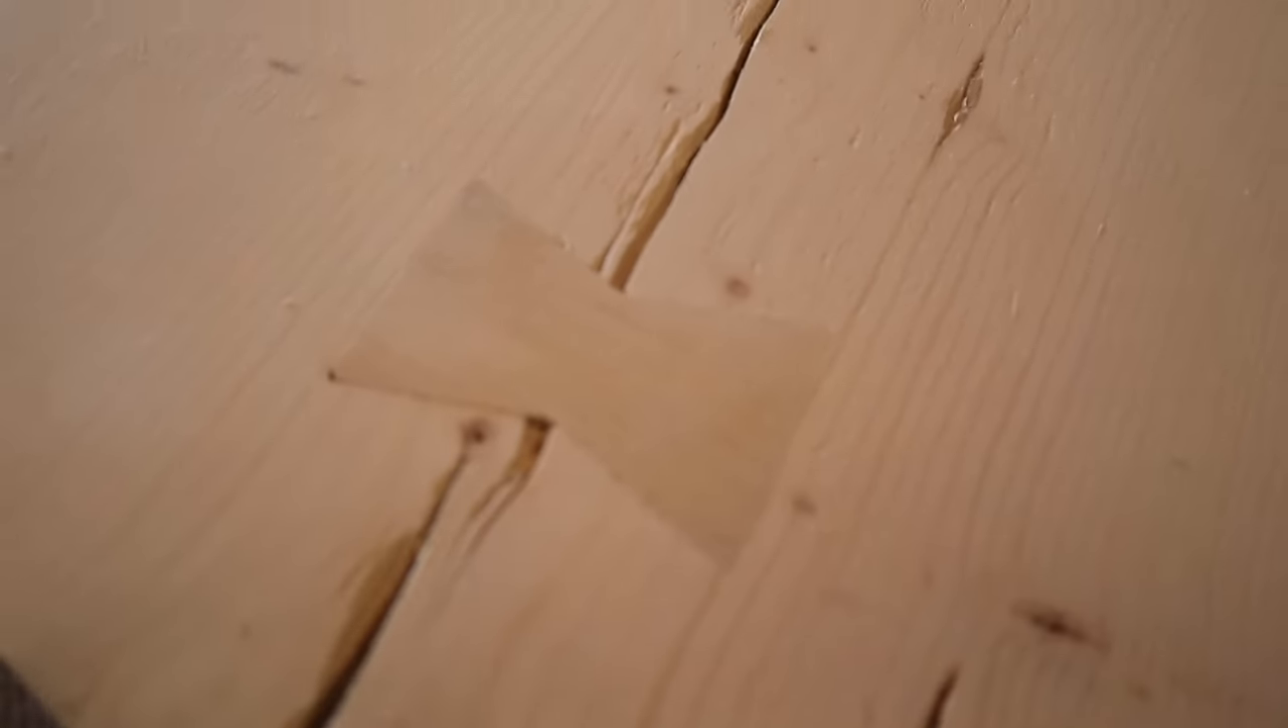You can see the bow ties in there covering the cracks.